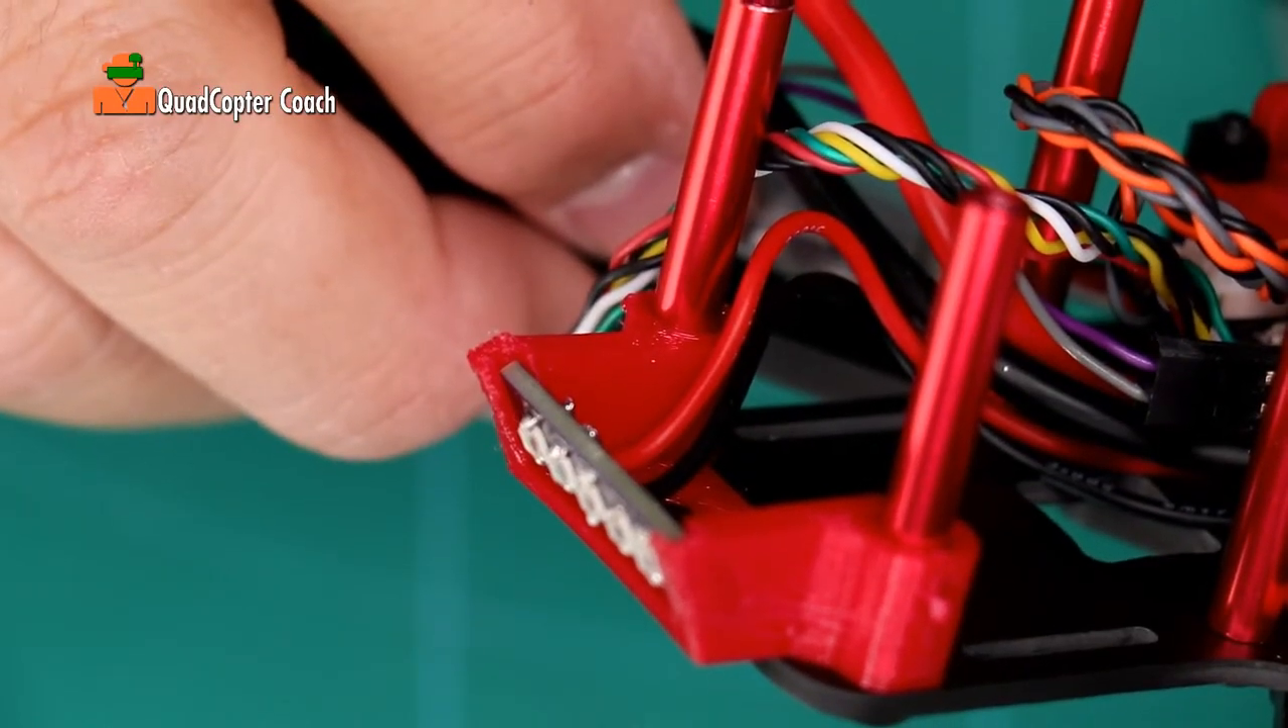That's it and there you have it your finished light board is mounted and in place.